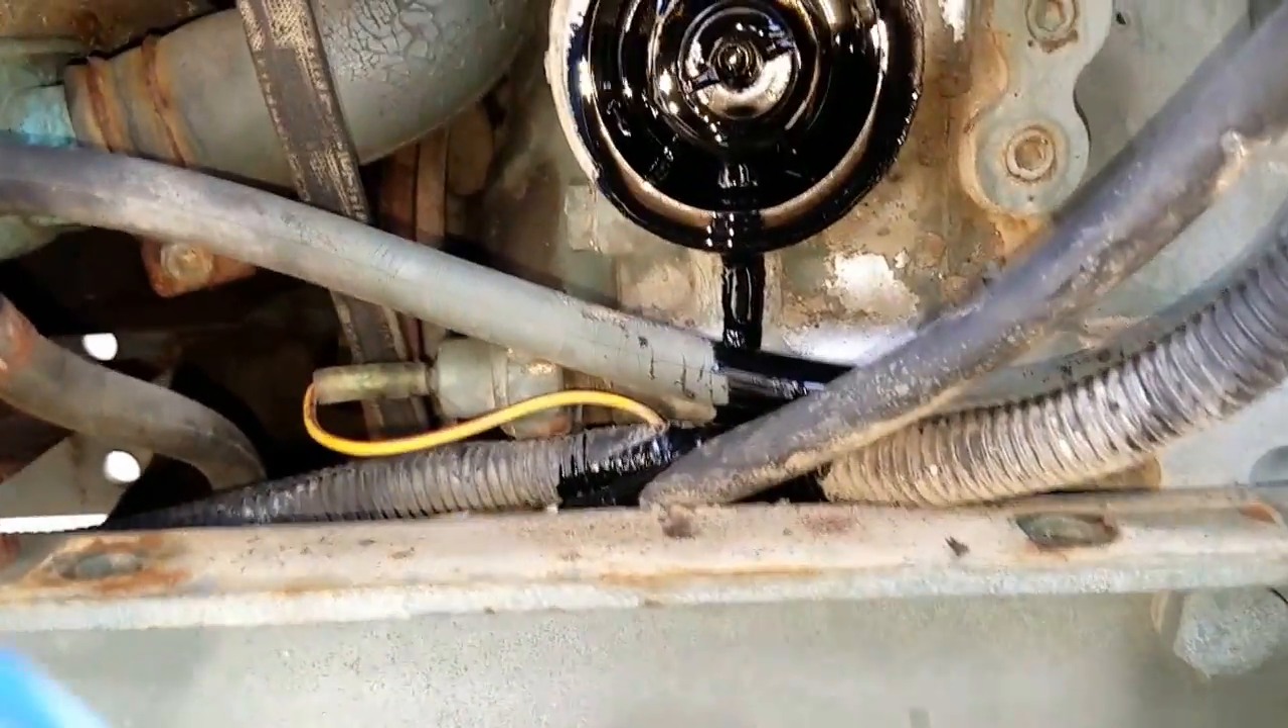Okay I've got the filter off. You can see the oil coming out of where the filter is.